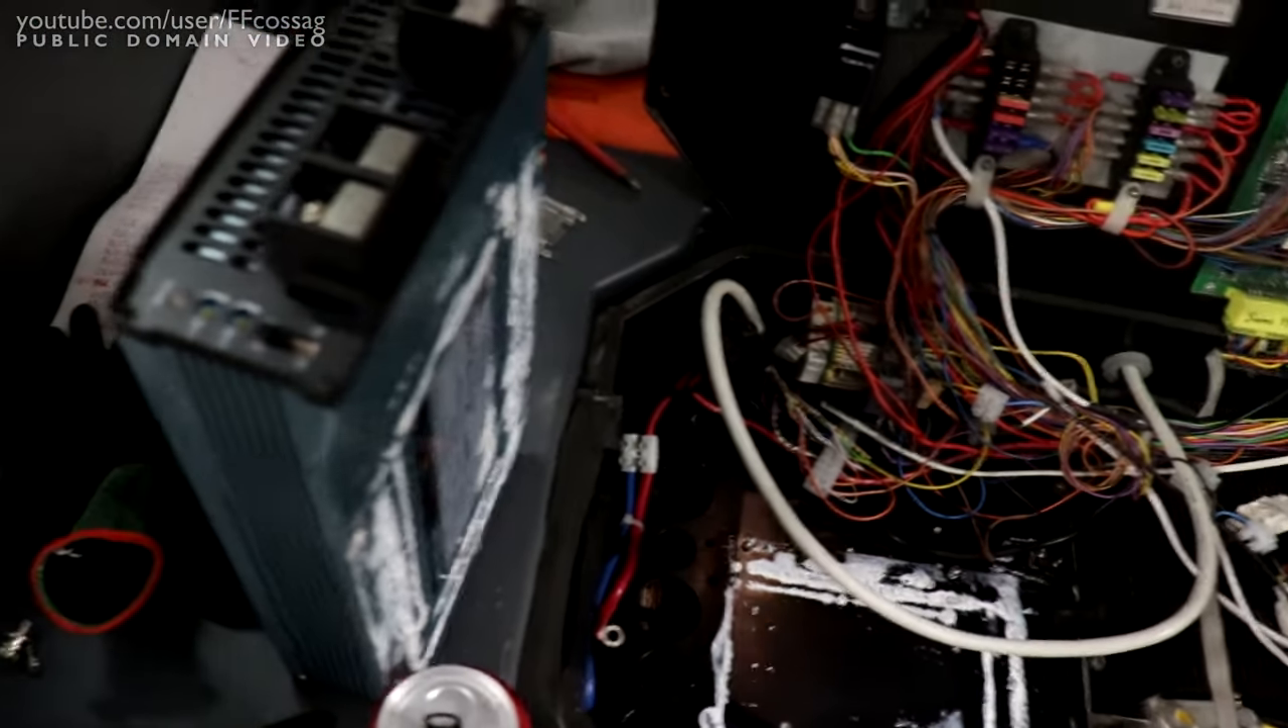All right and there's the charger taken out with all its thermal compound making a huge mess.